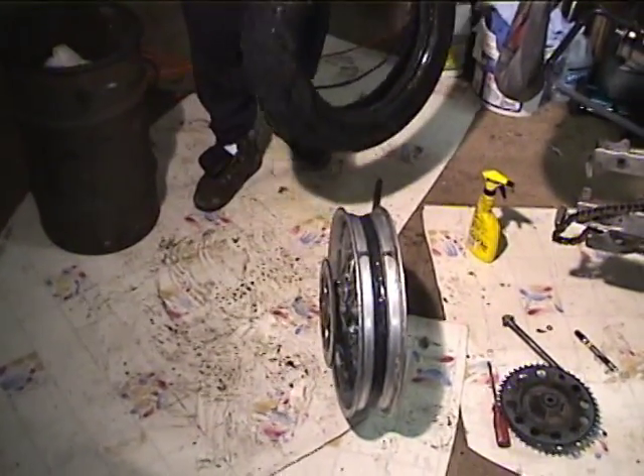Alright so we've got the wheel off.